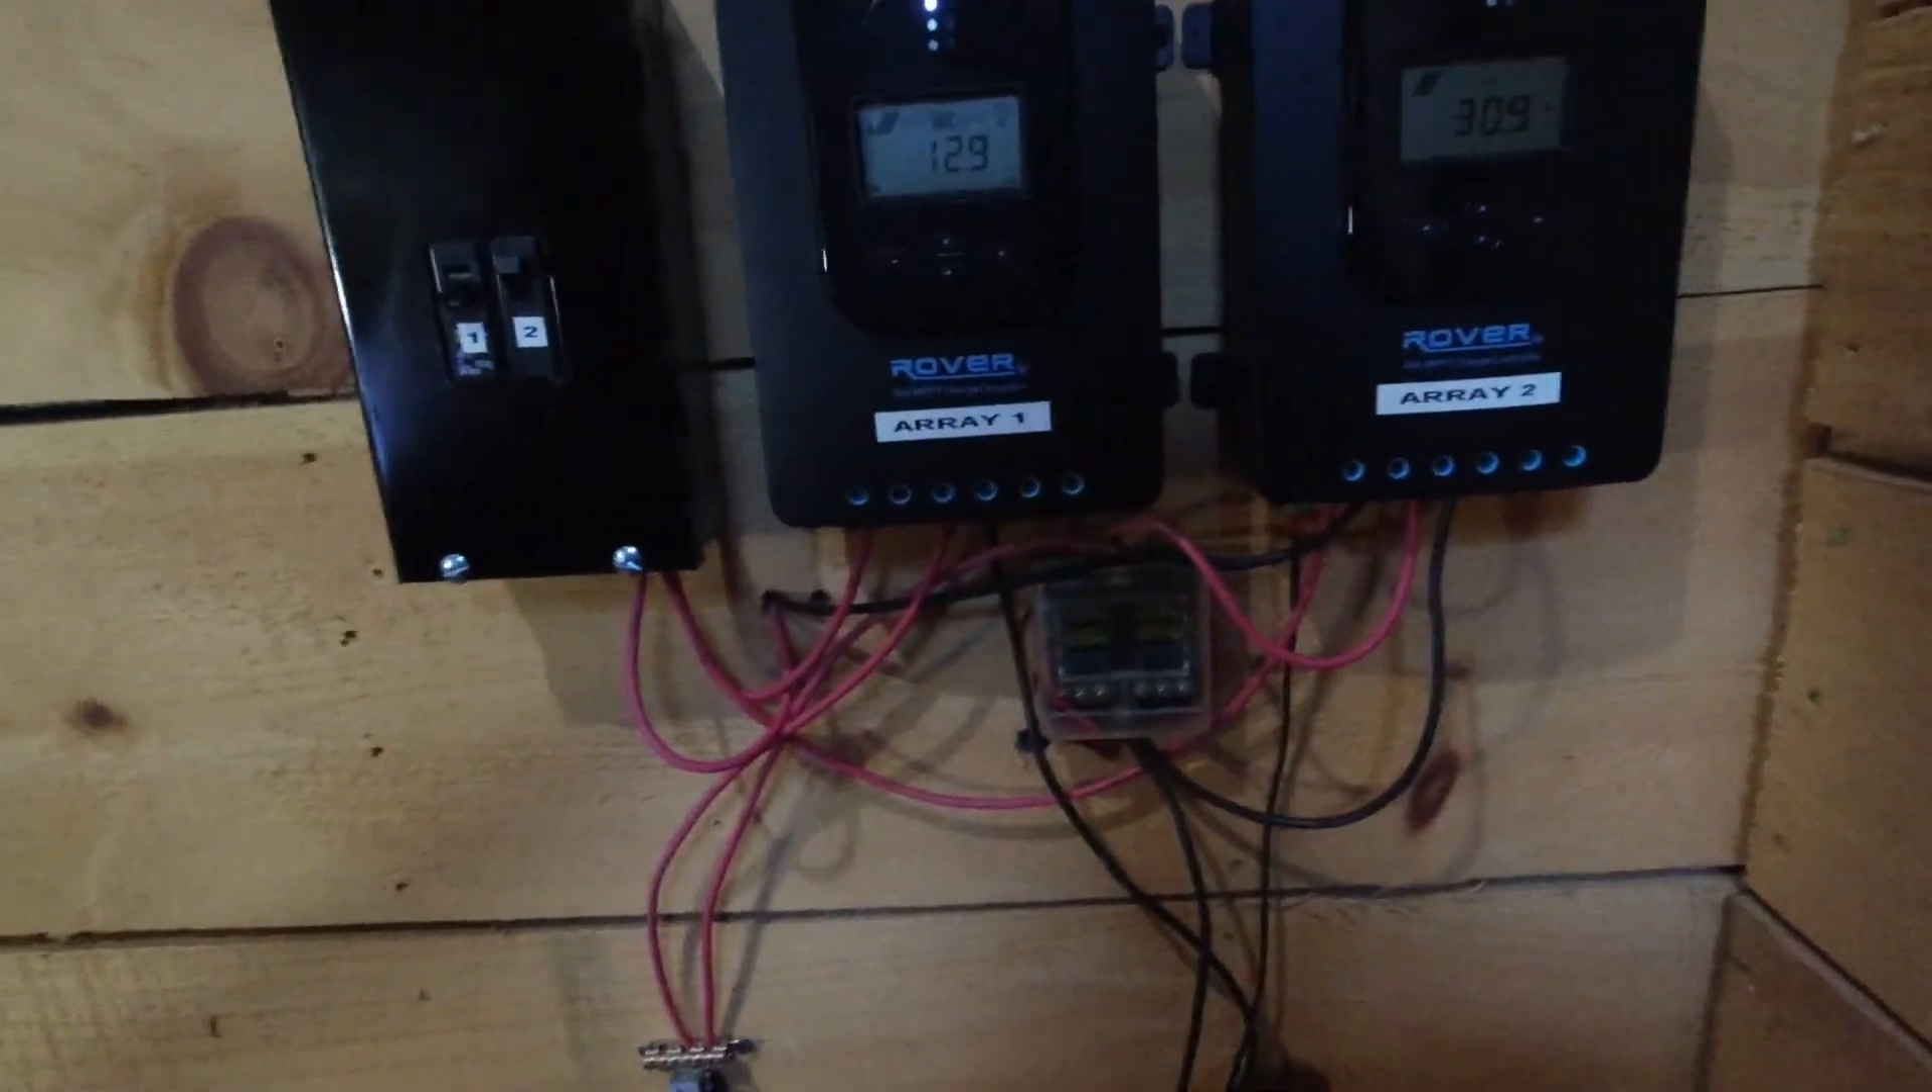The wiring in here is kind of a mess right now because I haven't got anything strapped or anything like that.